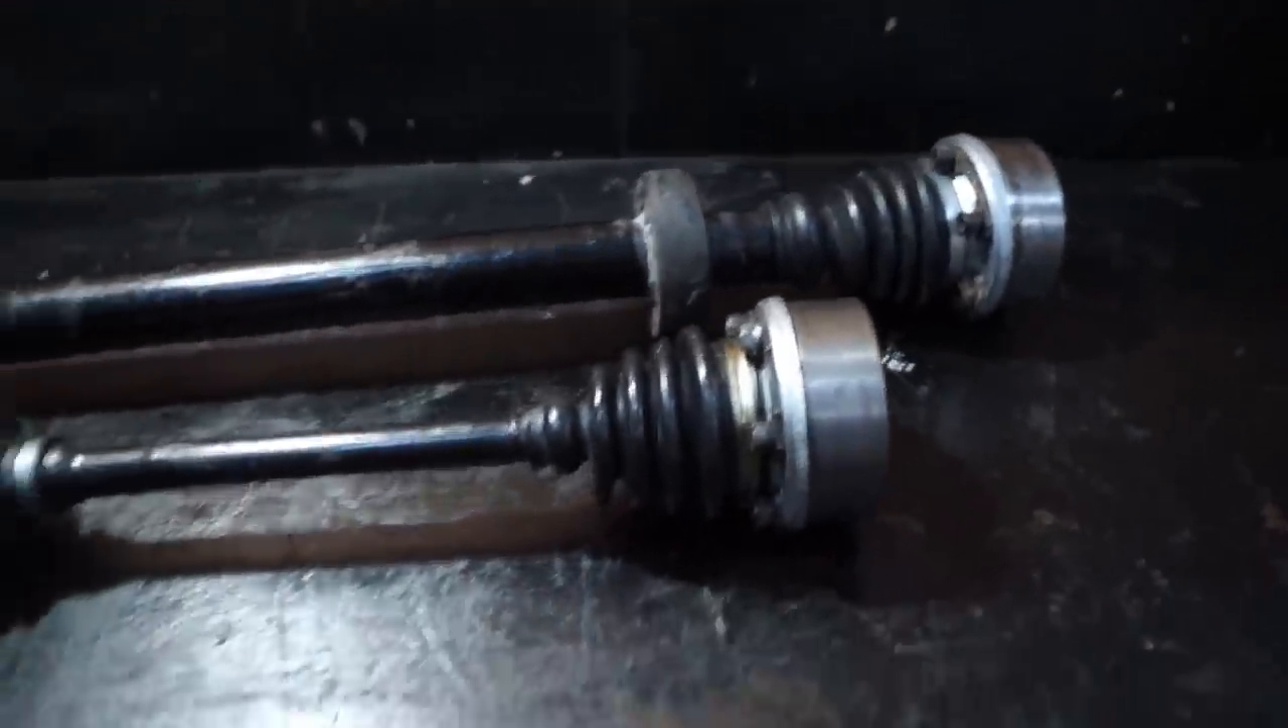Já coloquei todas as coifas, tudo bonitinho né.